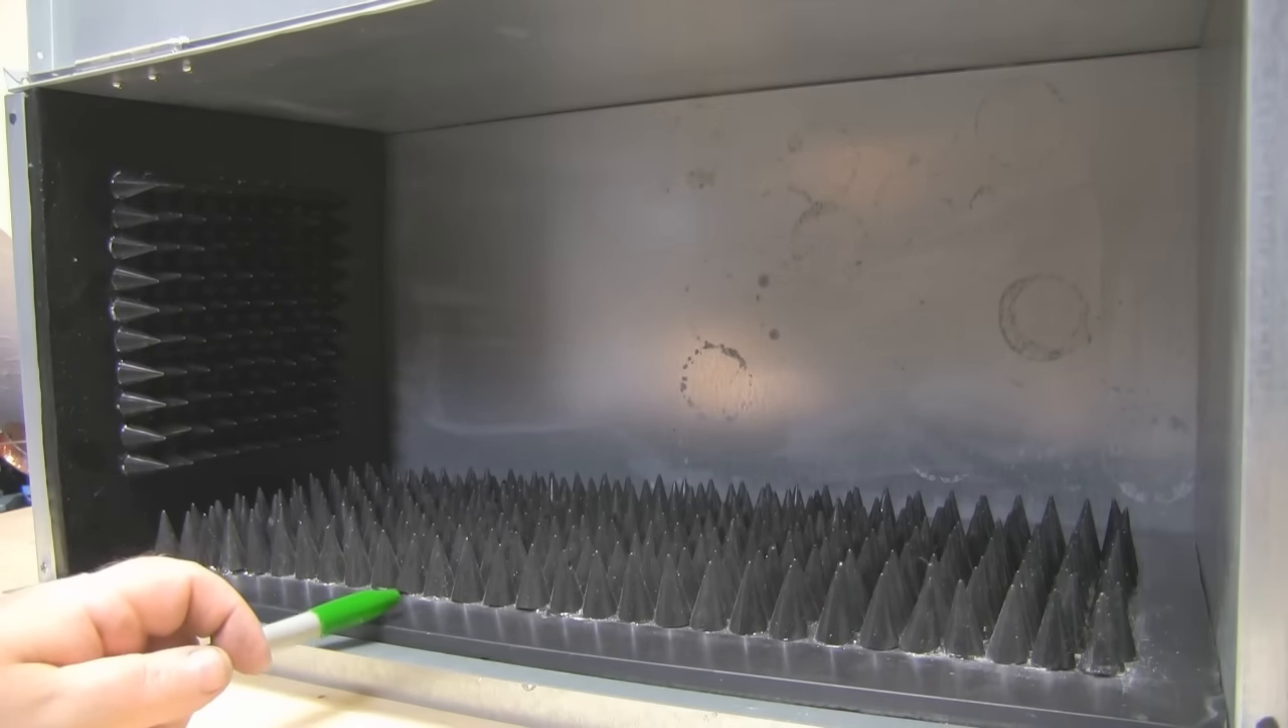I've cut down the bottom tile first and got that in place.